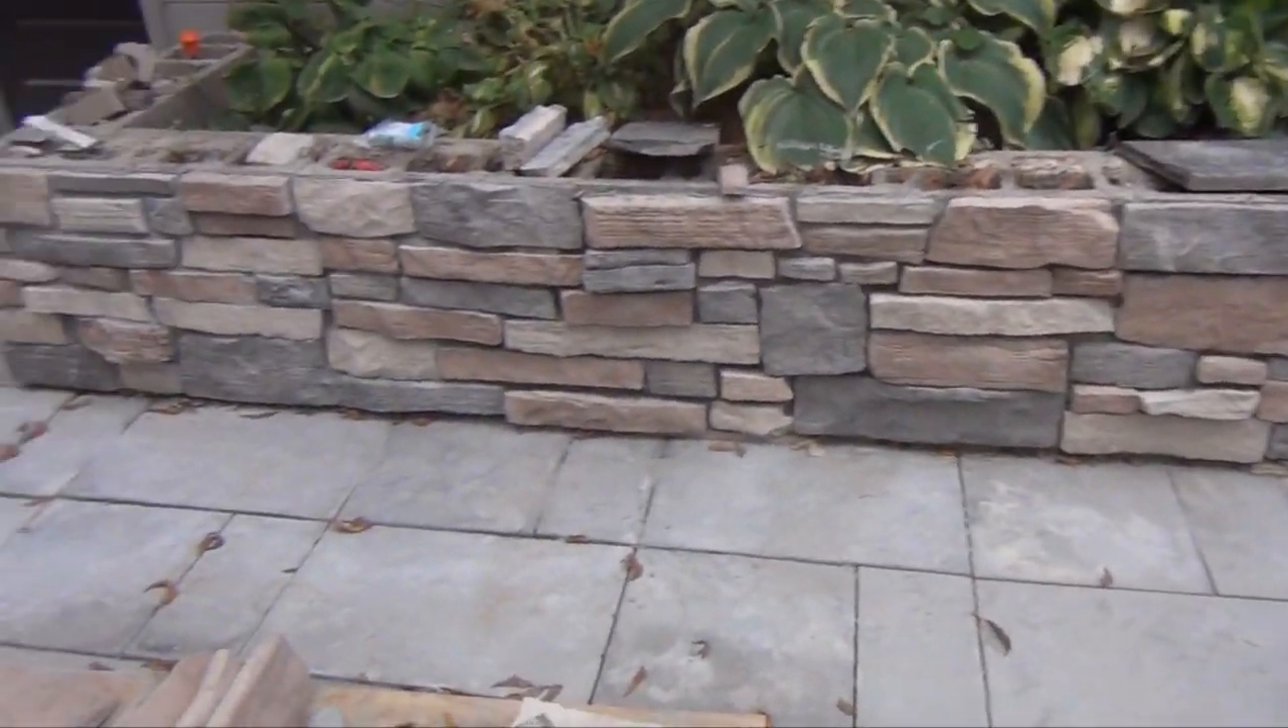So this weekend, Lindsay actually went ahead and she attached all the stone to this wall.